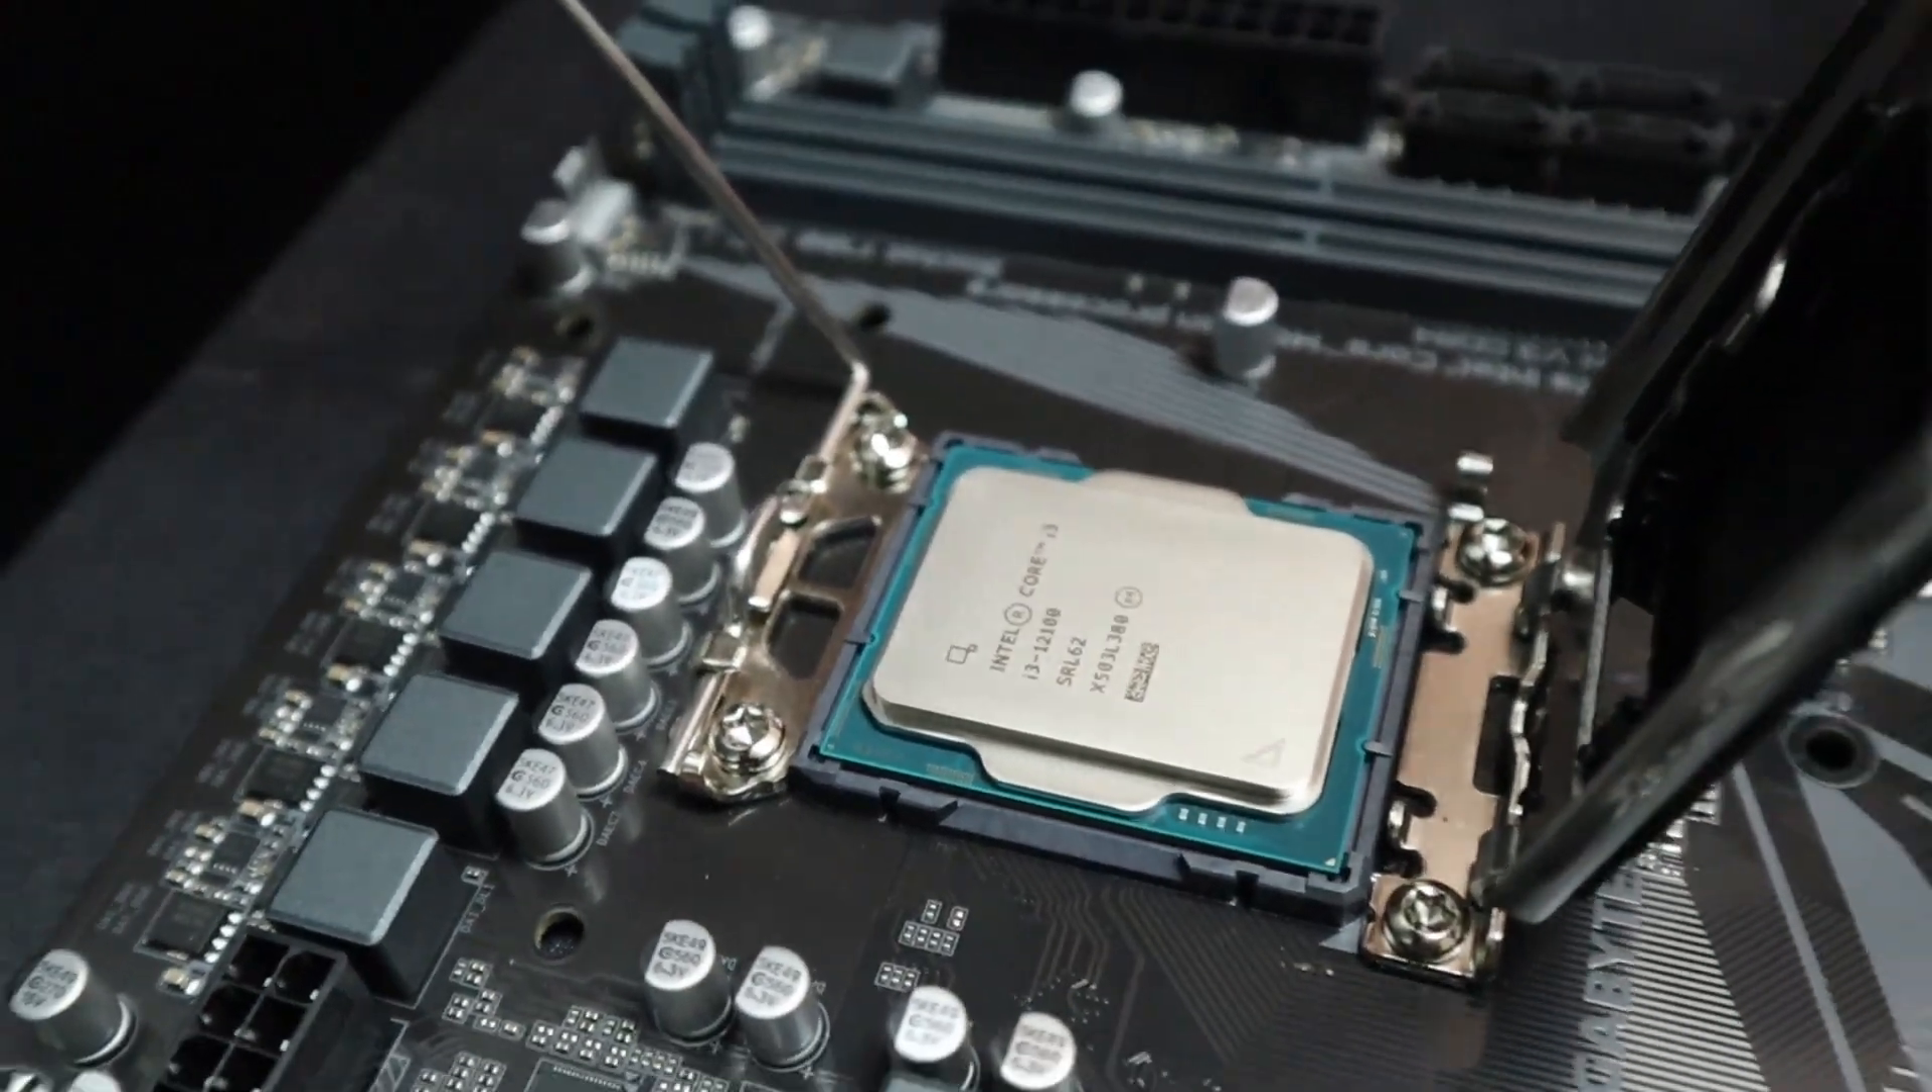All right, so now we're going to put the CPU in. And you can see it fits into that socket.